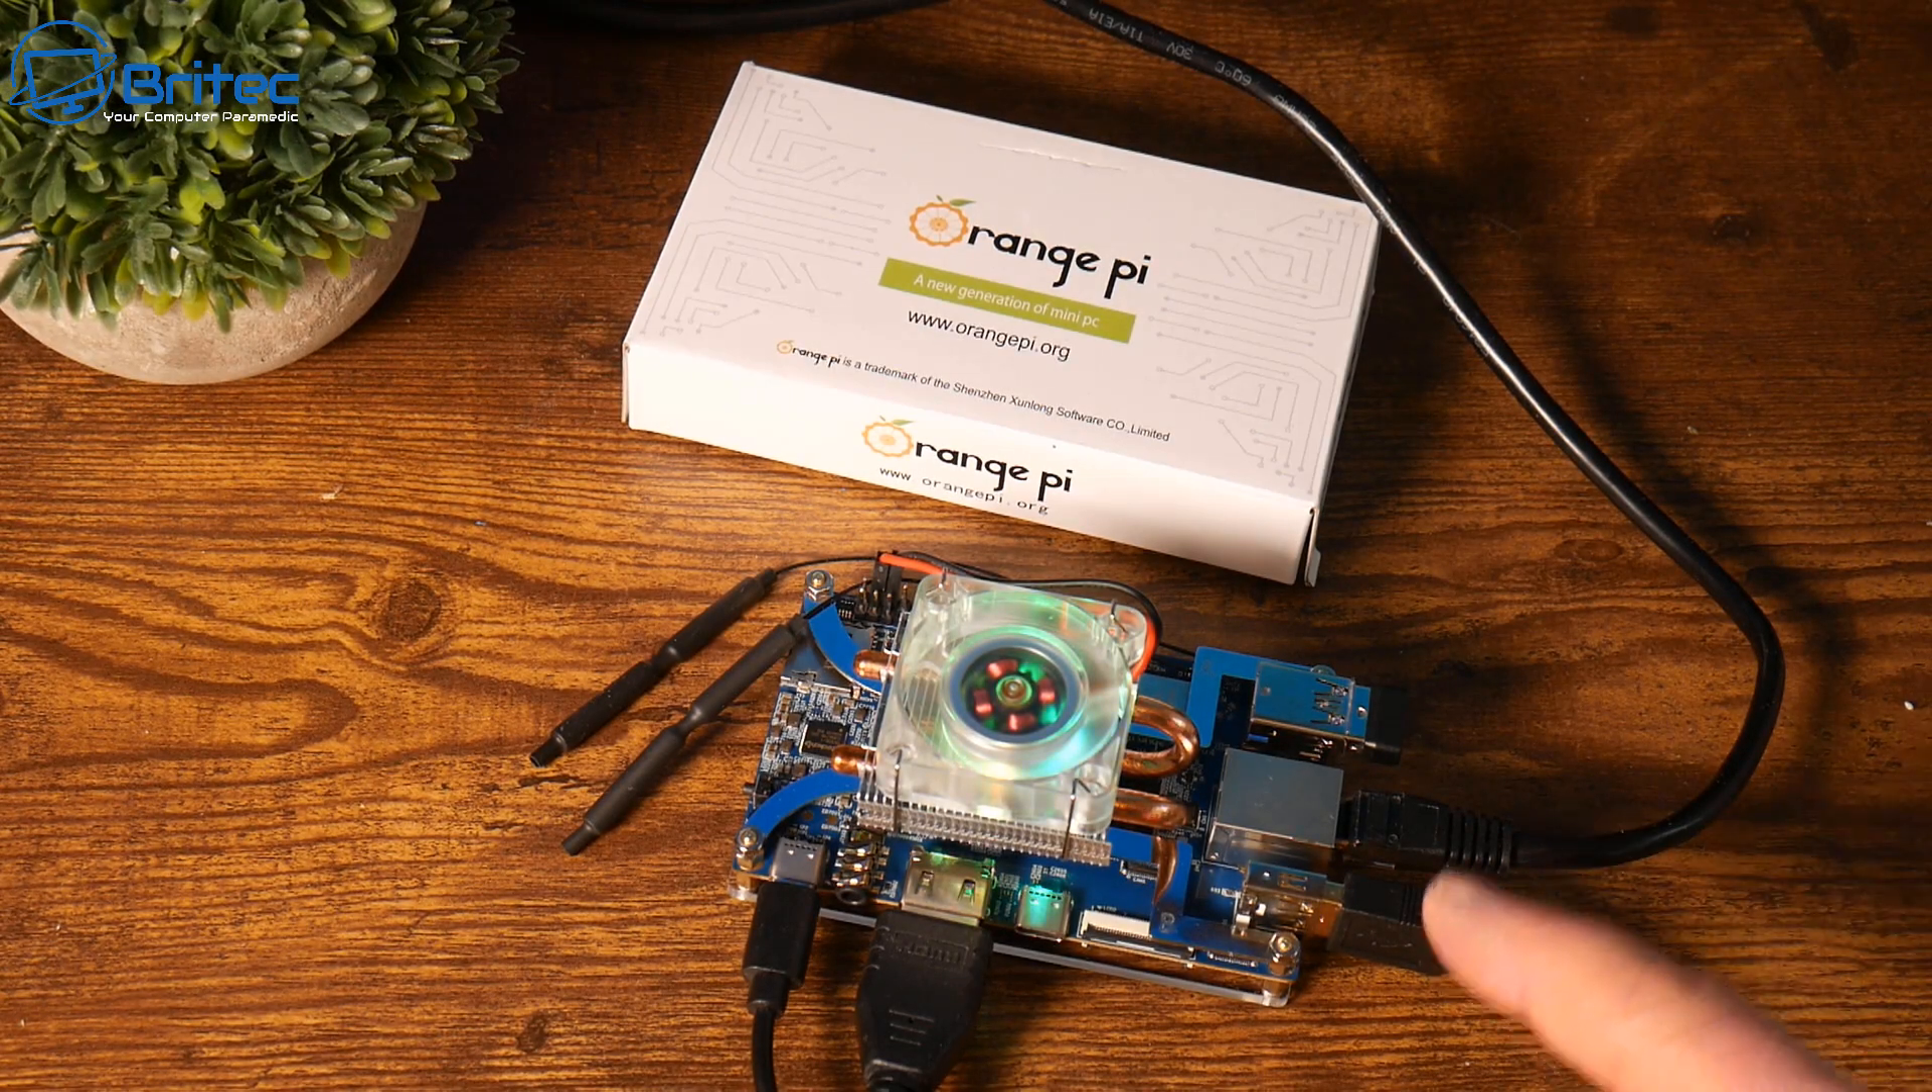But hey that's now done and we've now got our cooler on our Orange Pi 5B.